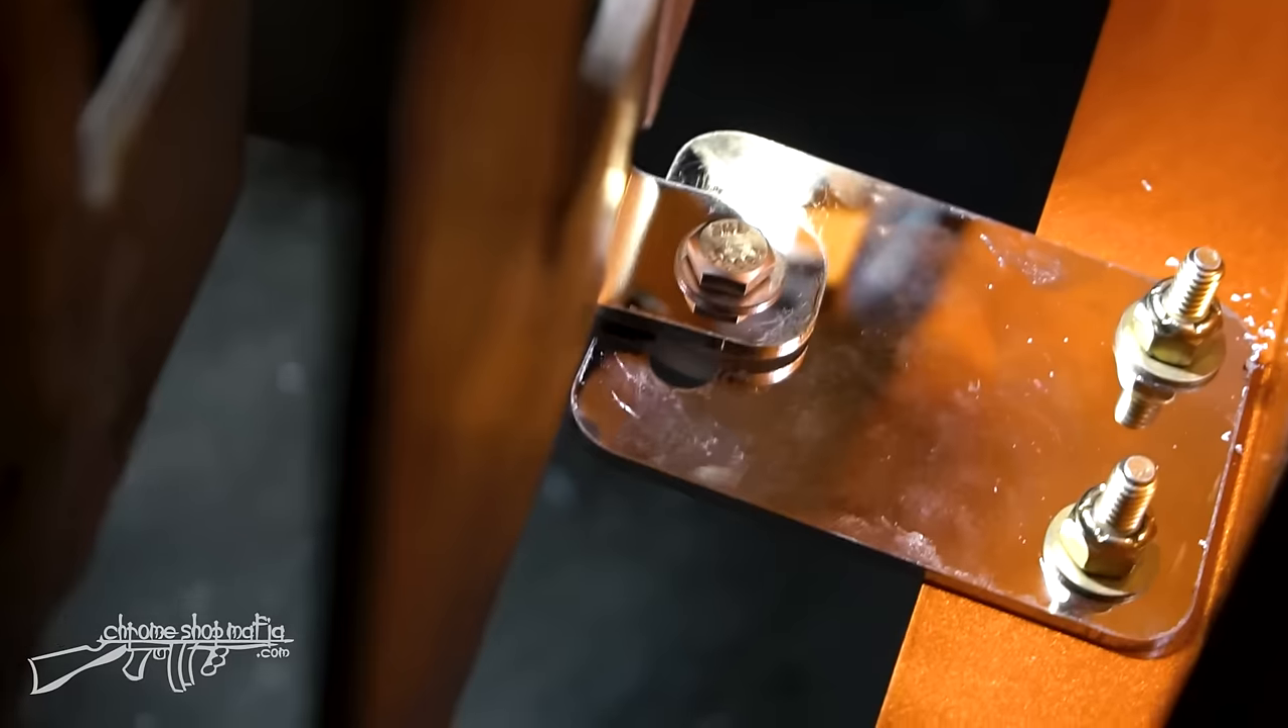Here we've got our lower cowl bracket attached.